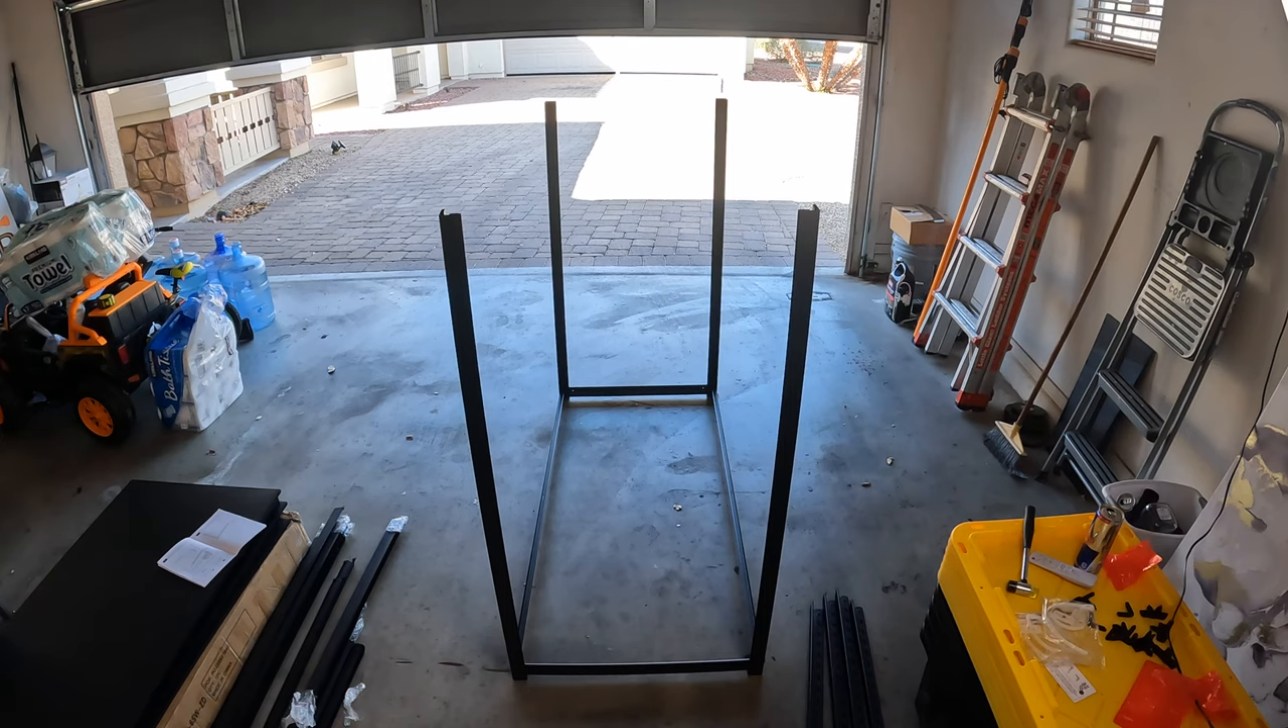We've got the base fully assembled so we've got the four of the taller vertical bars attached to the long and short cross bars to form the base.